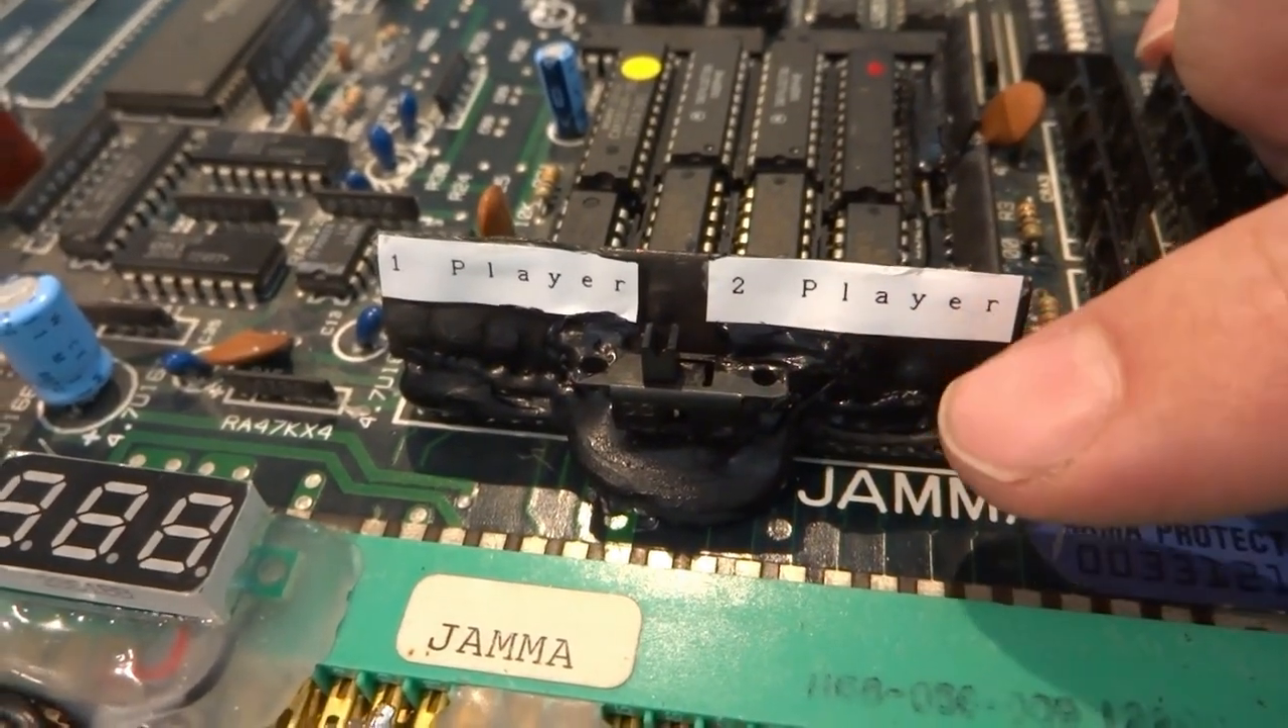Okay so as you can see here i've fixed this switch down with some hot glue and i've made a couple of labels for this.